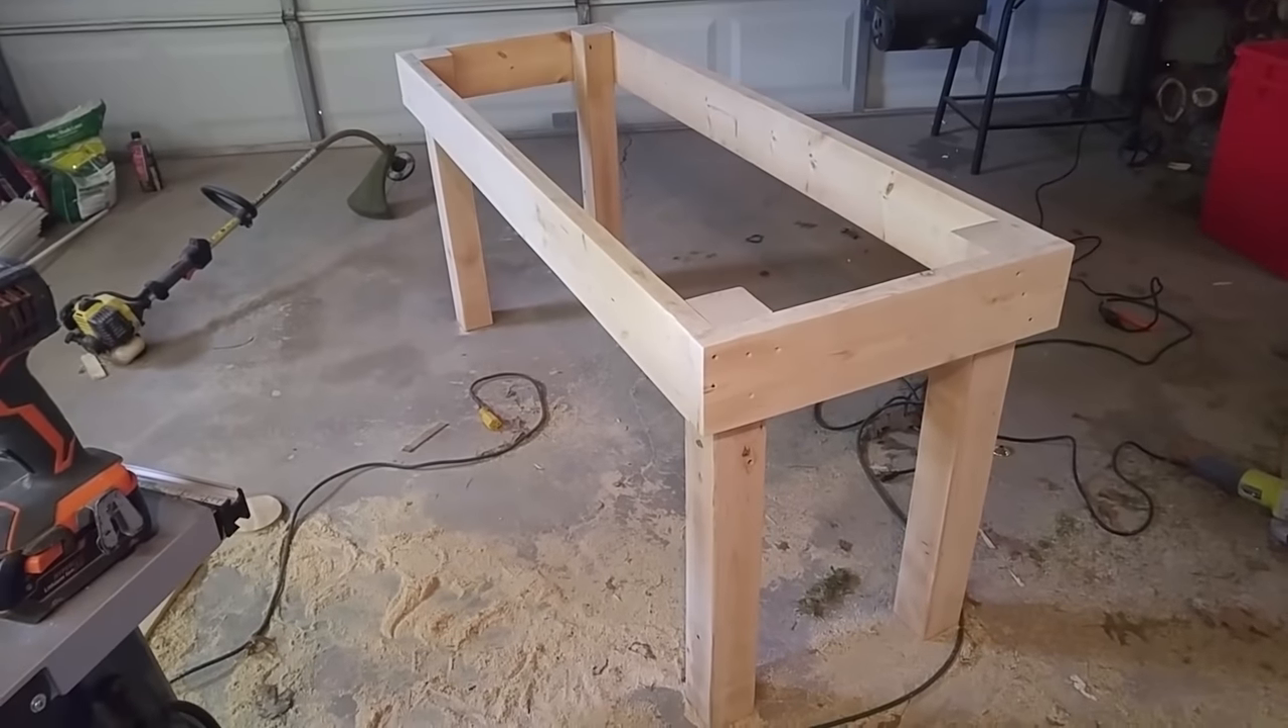This is the stand or the legs that I've got for my desk you got it all put together sanded down with a 60 grit.